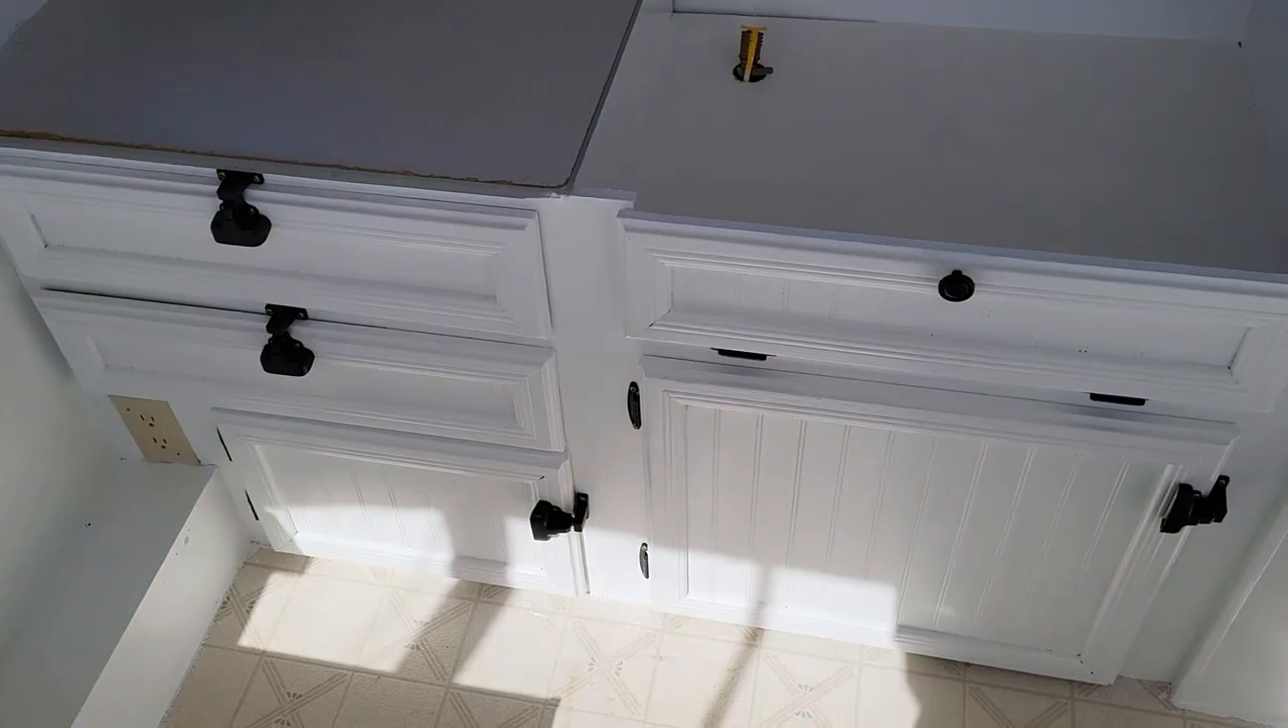The cabinets are back together I got all the doors and drawers in I painted all the hardware a matte black.